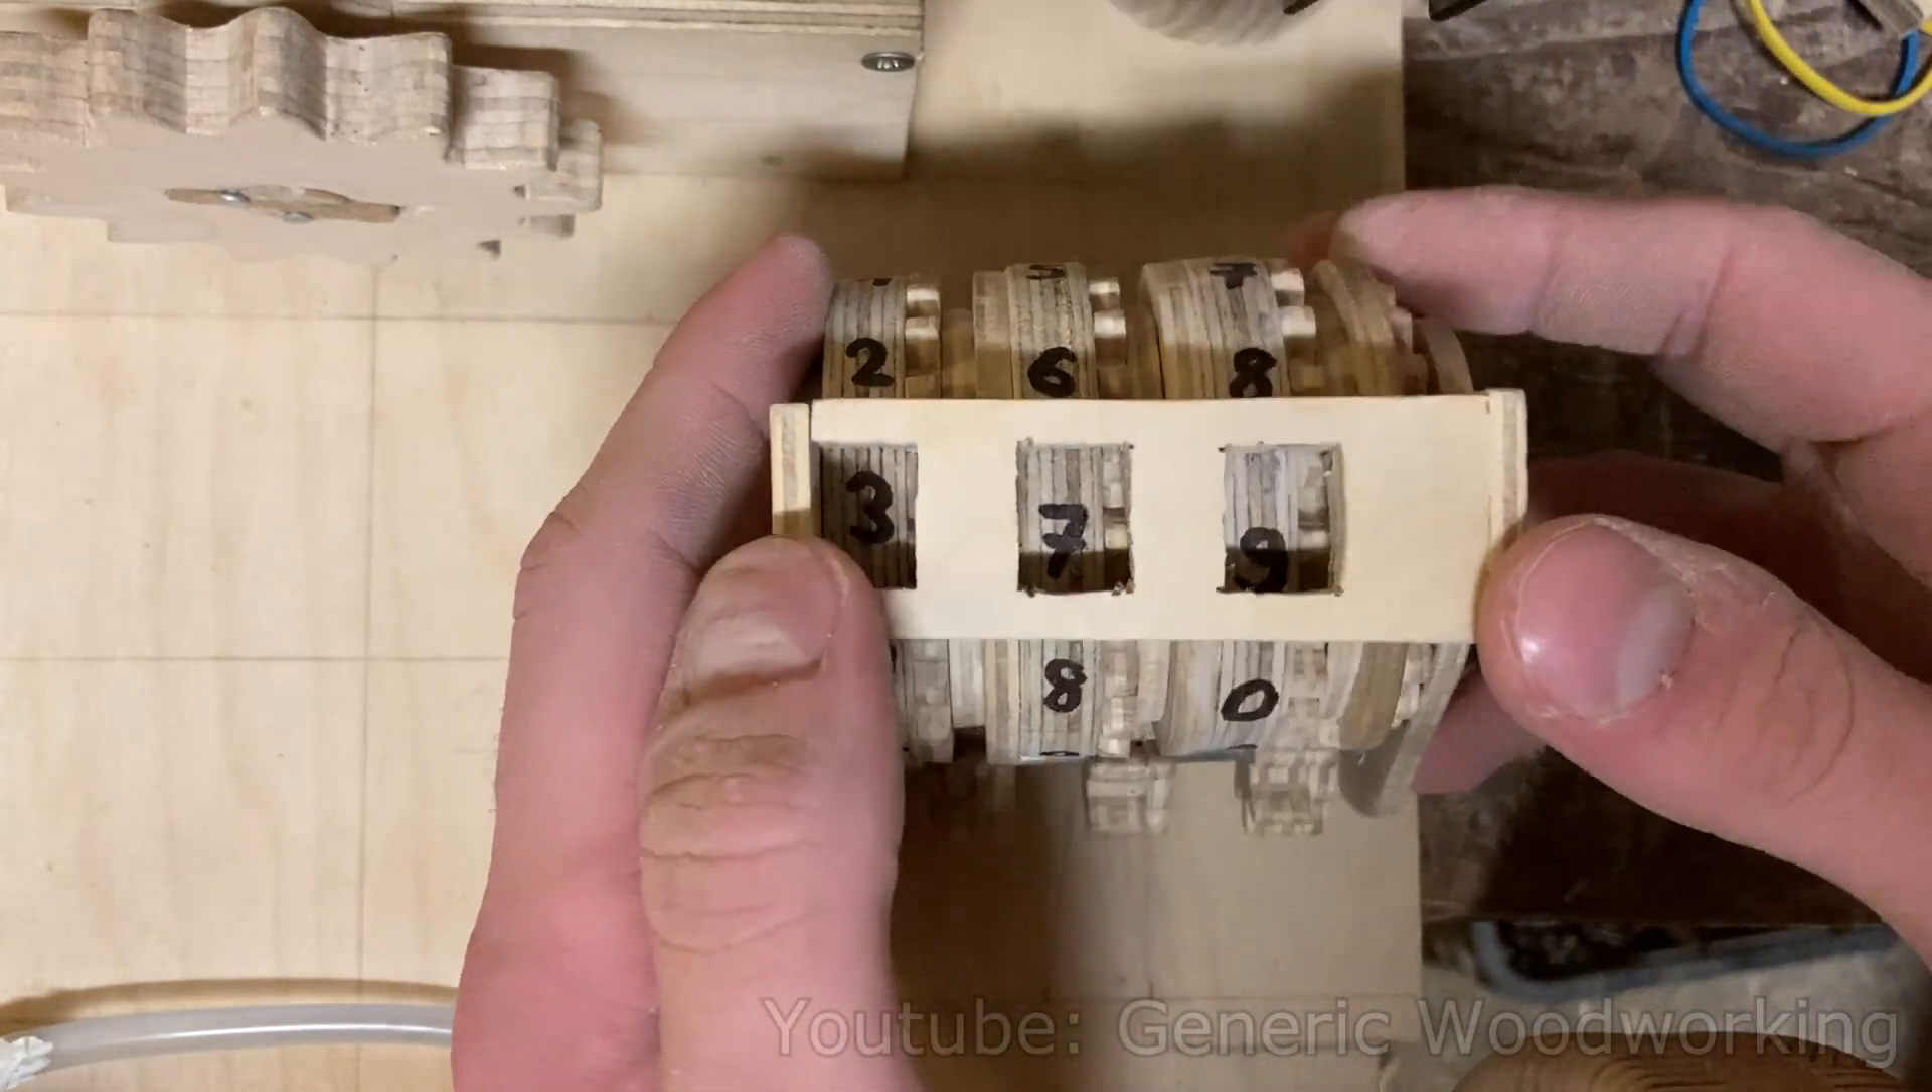The numbers still have a lot of trouble matching with these squares.